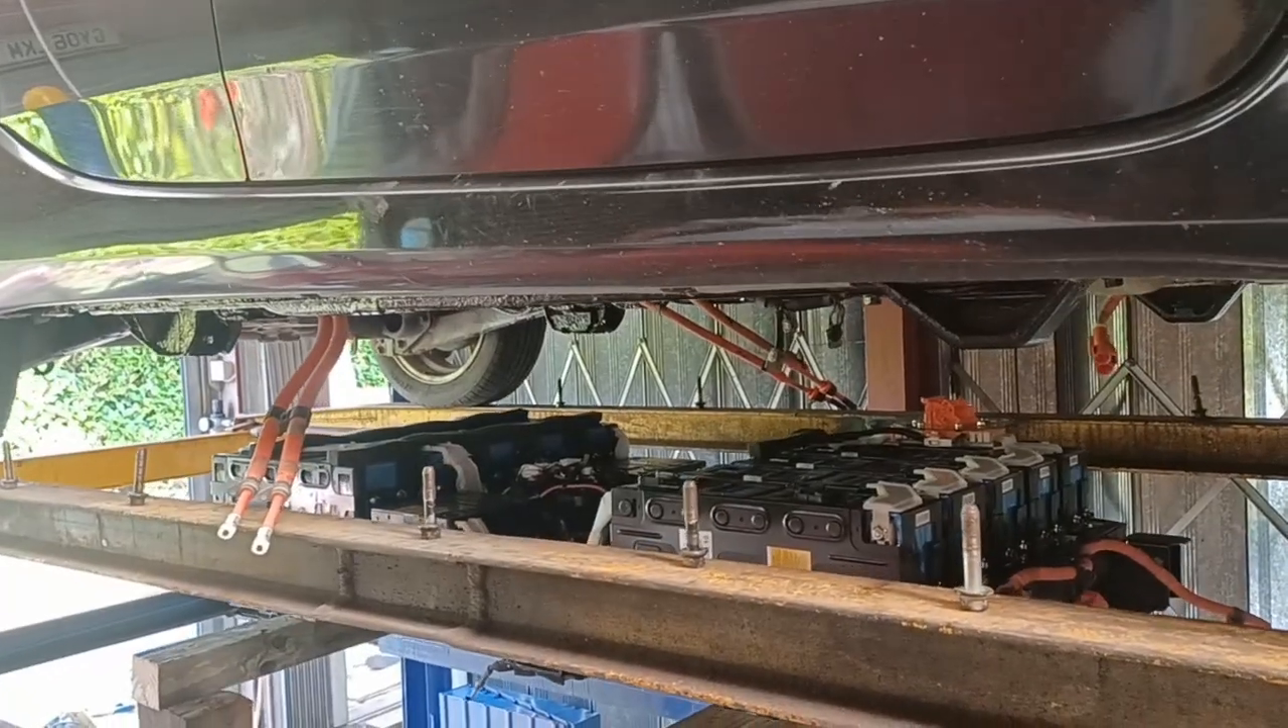You'll notice I've left the lid off.